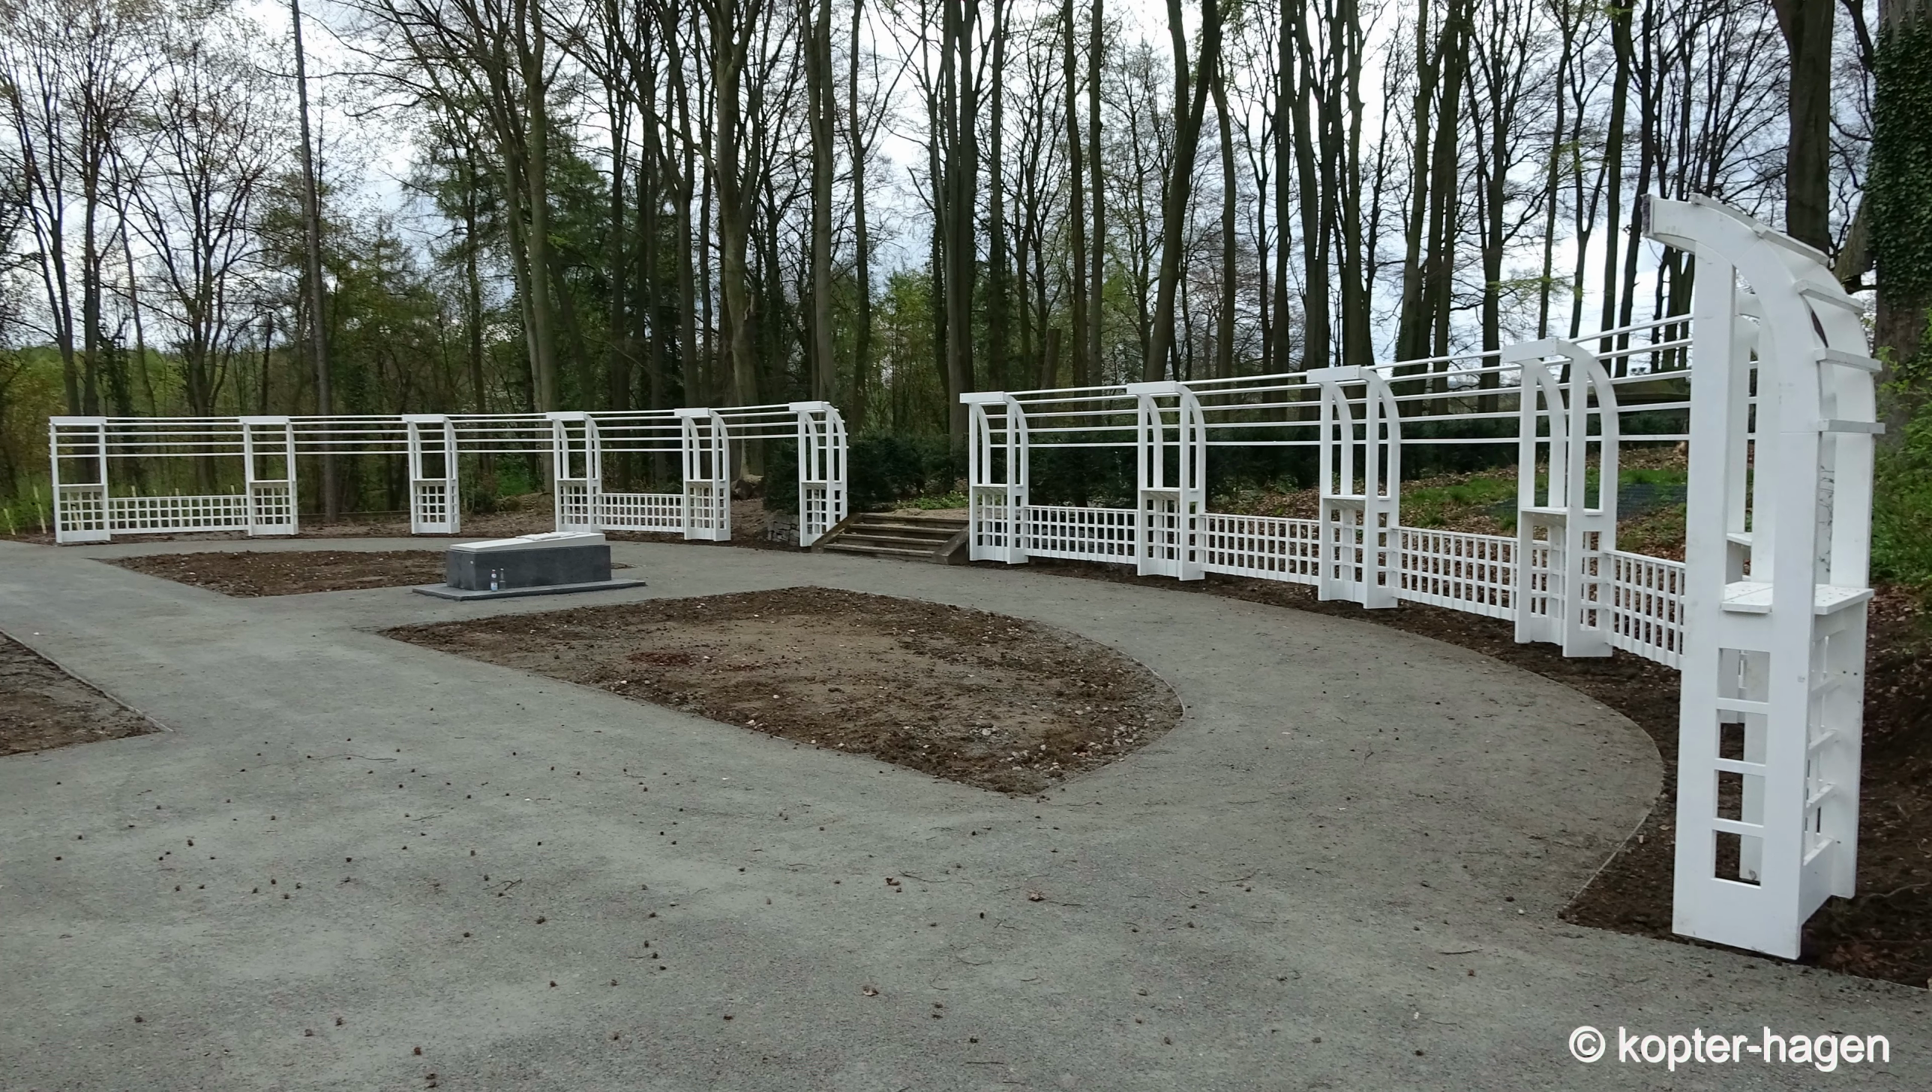Die zwölf Einzelteile, übrigens hergestellt aus Eichenholz, wurden auf die vorbereiteten Fundamente montiert.